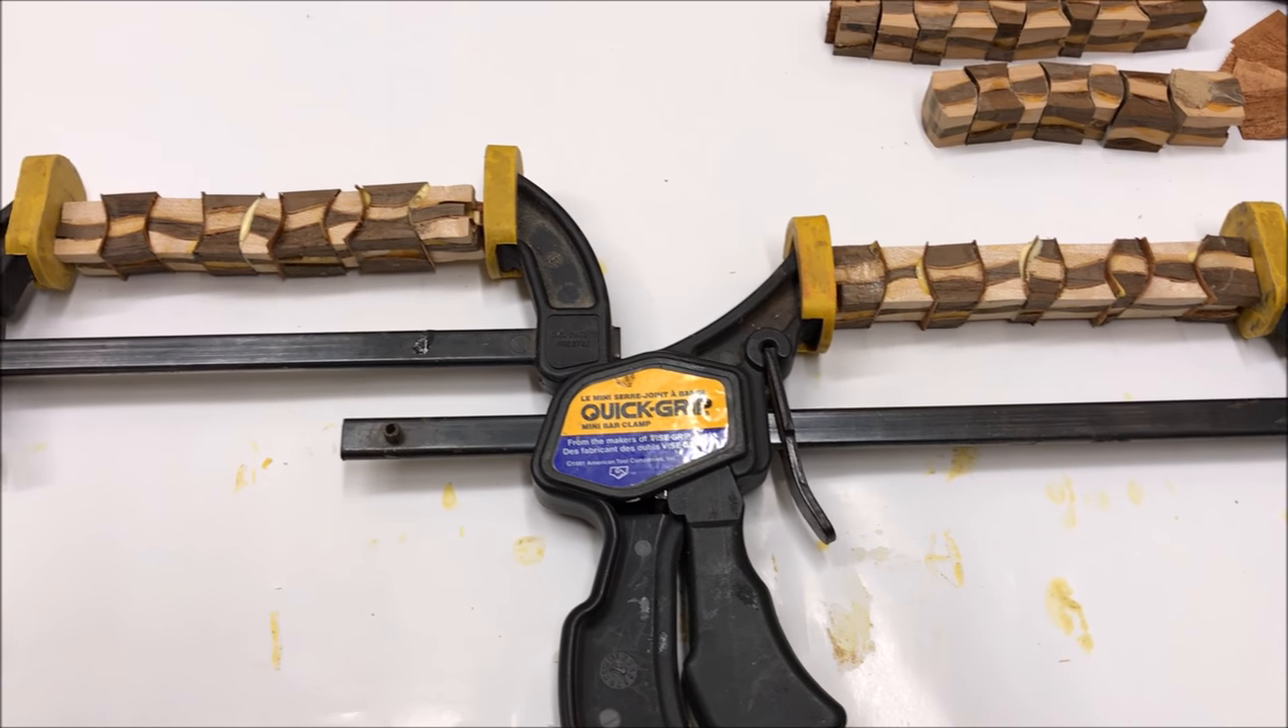I just made the final glue up on my maple and walnut blanks.